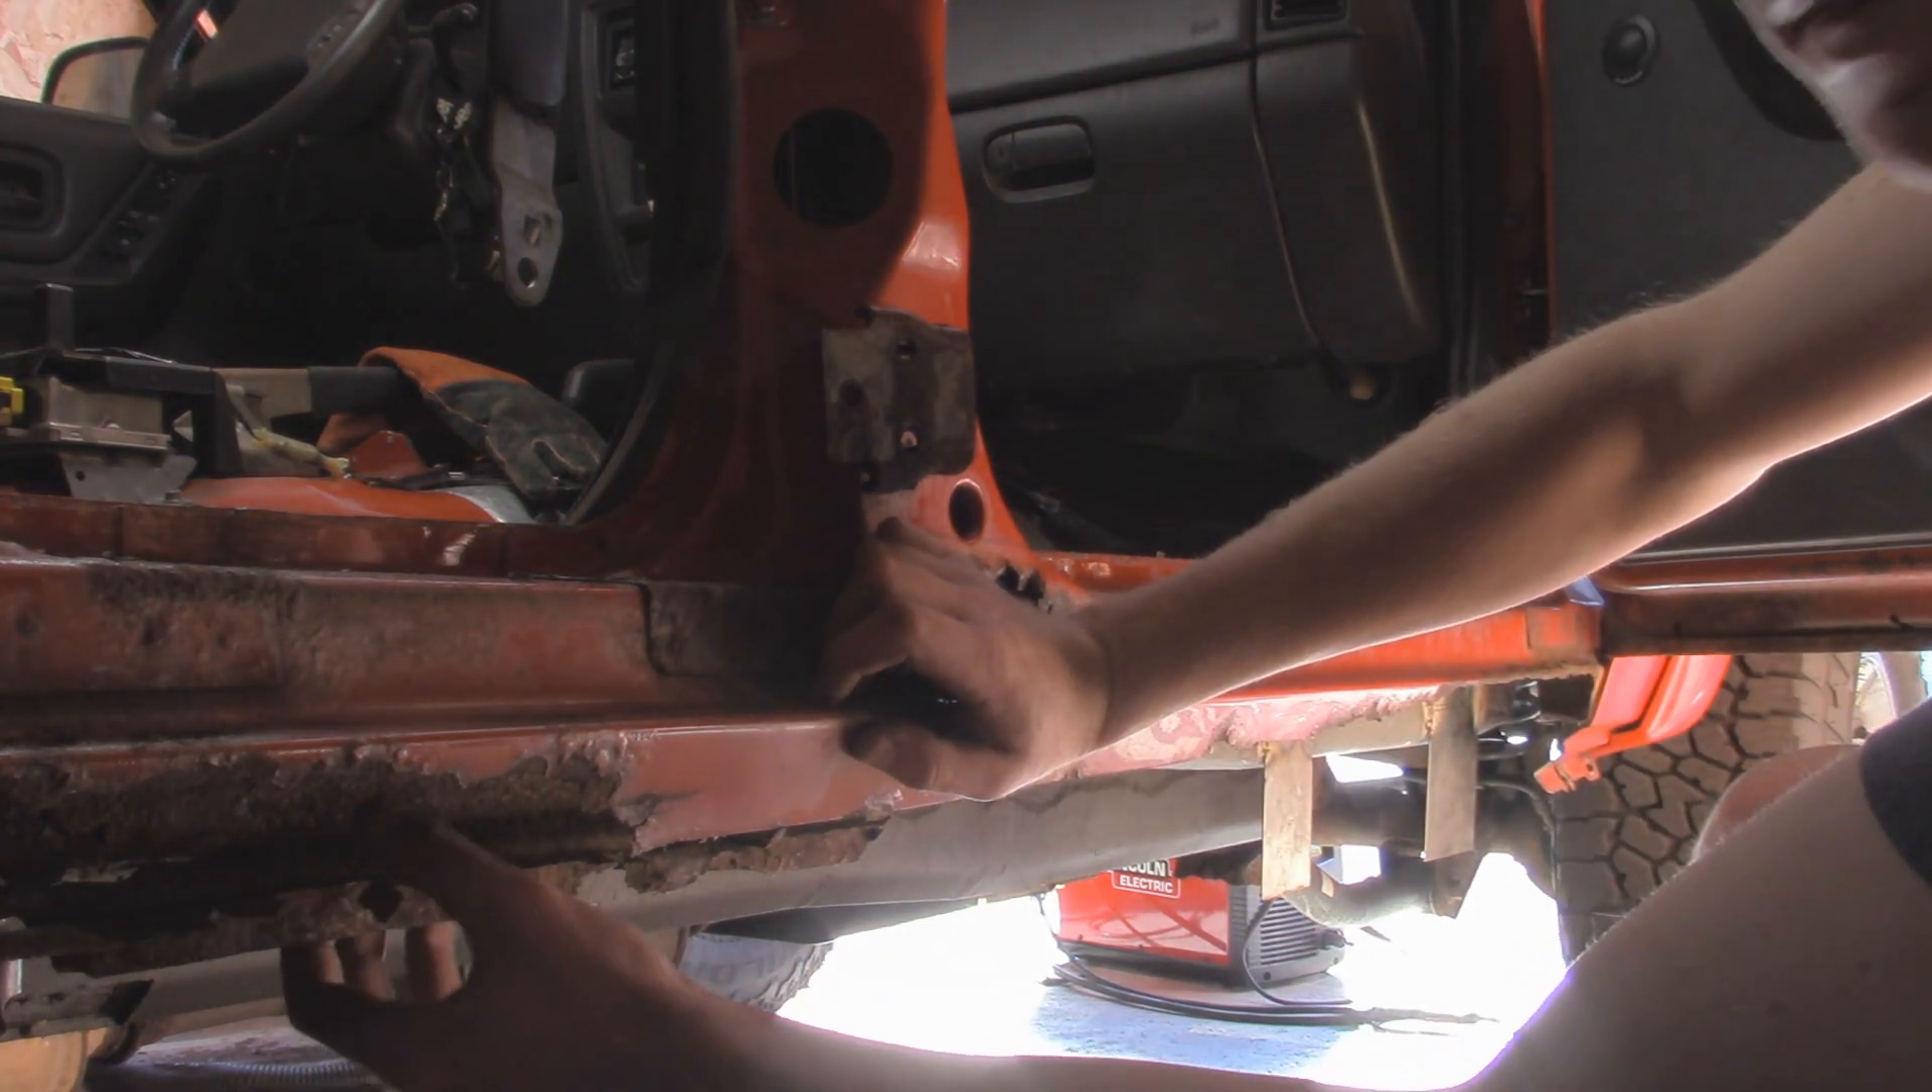All right, so with that door off, we can see a lot better on what we're working with here.